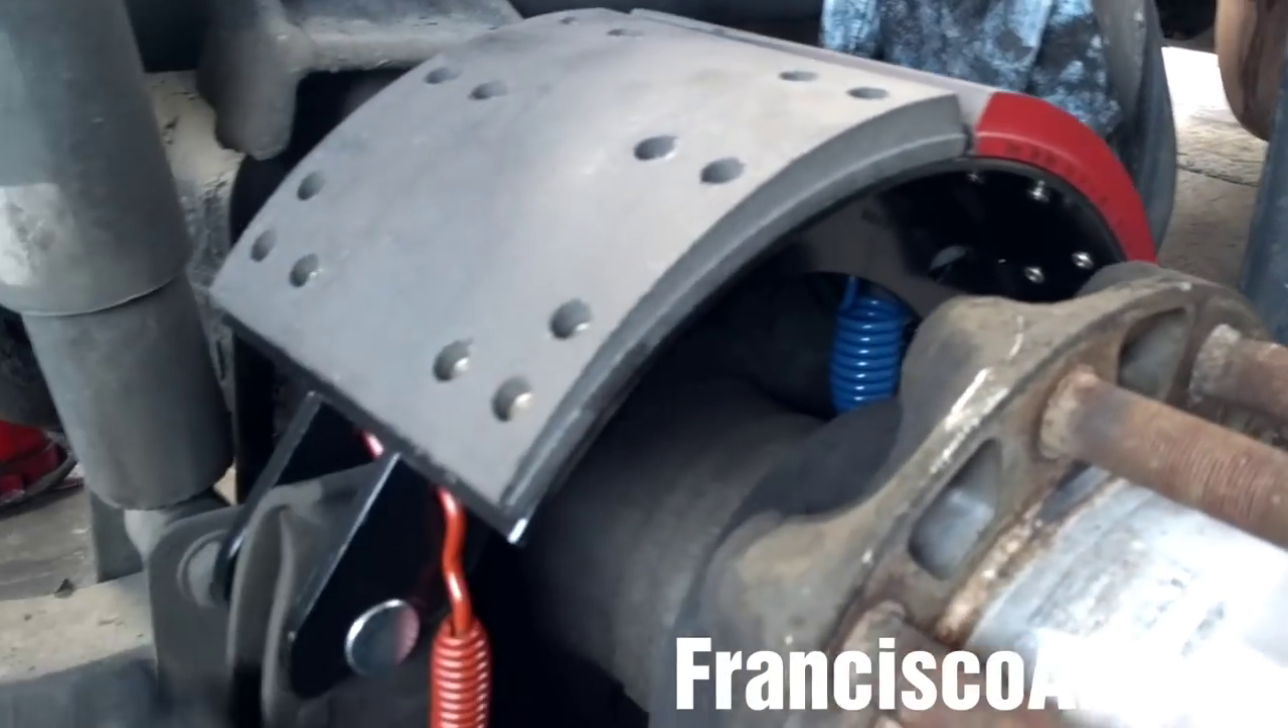So the brake shoe is on position.